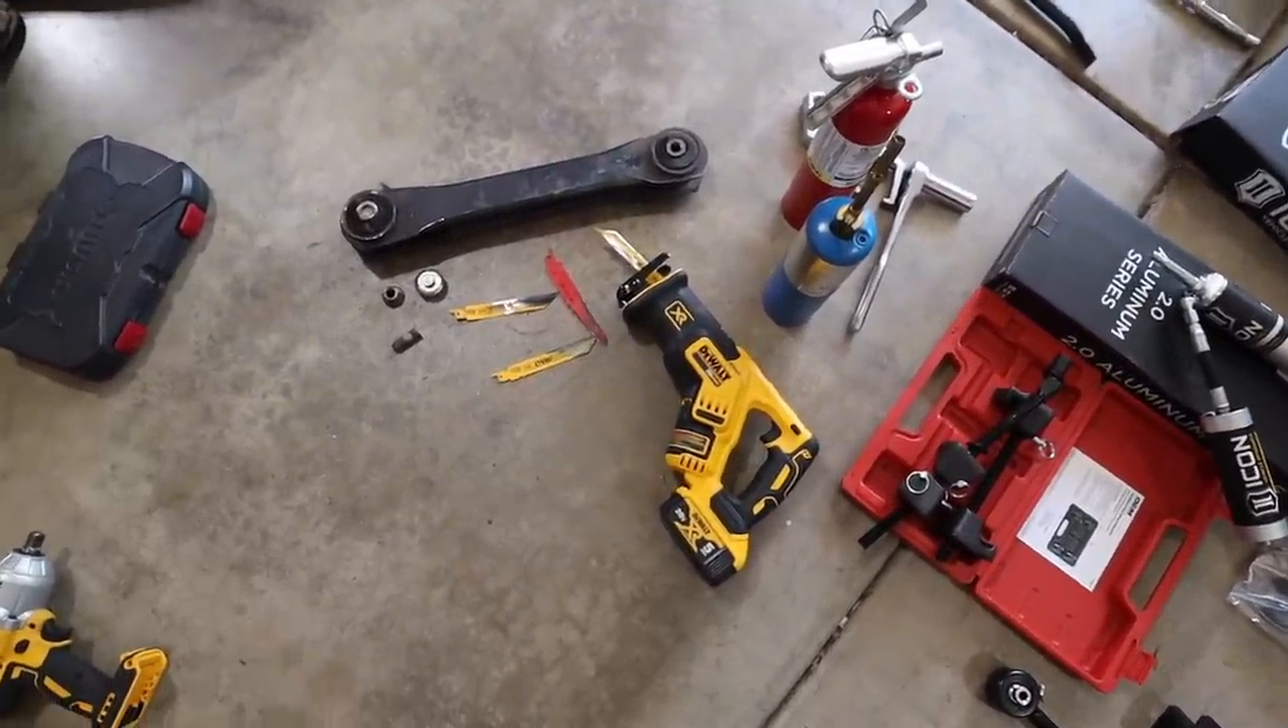Okay, so we finally got the control arm out and this took about almost two hours.